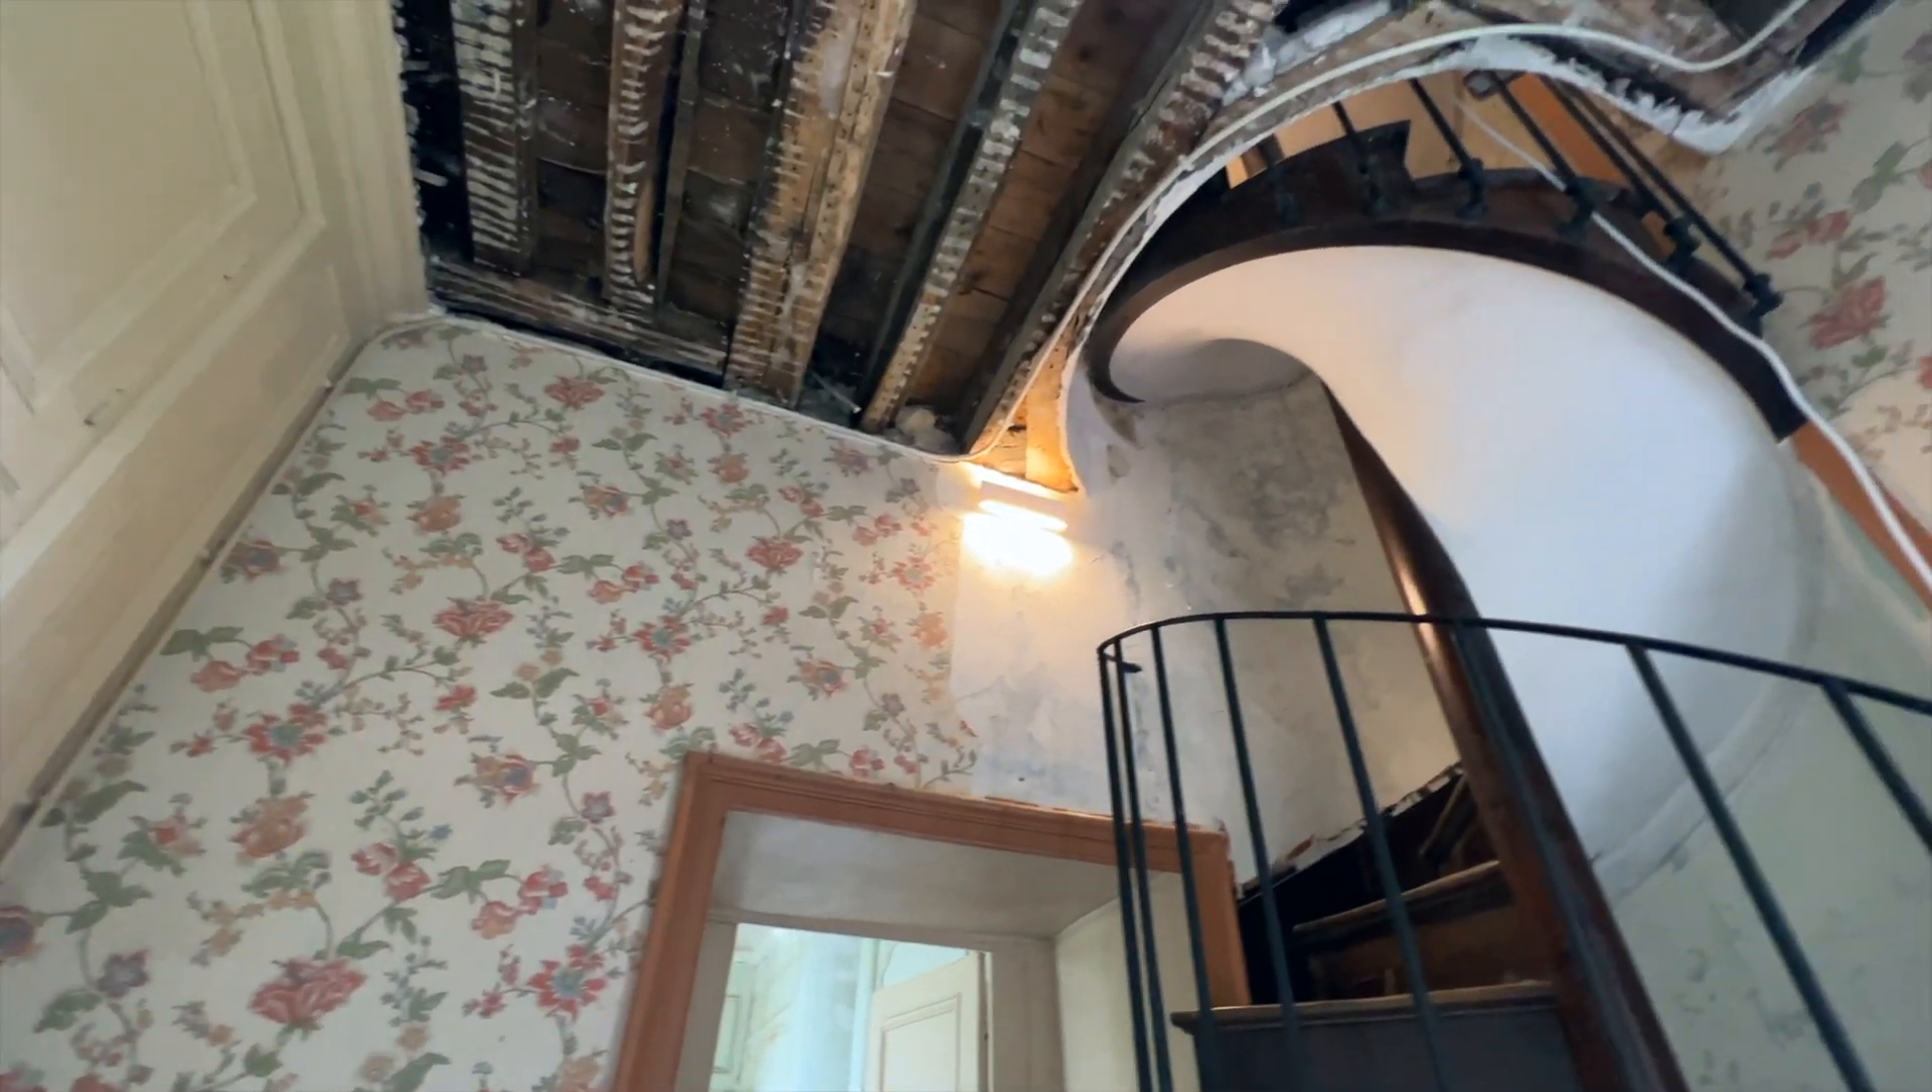So here we are downstairs in the hallway and you've taken the ceiling down quite nicely. I got it all down.